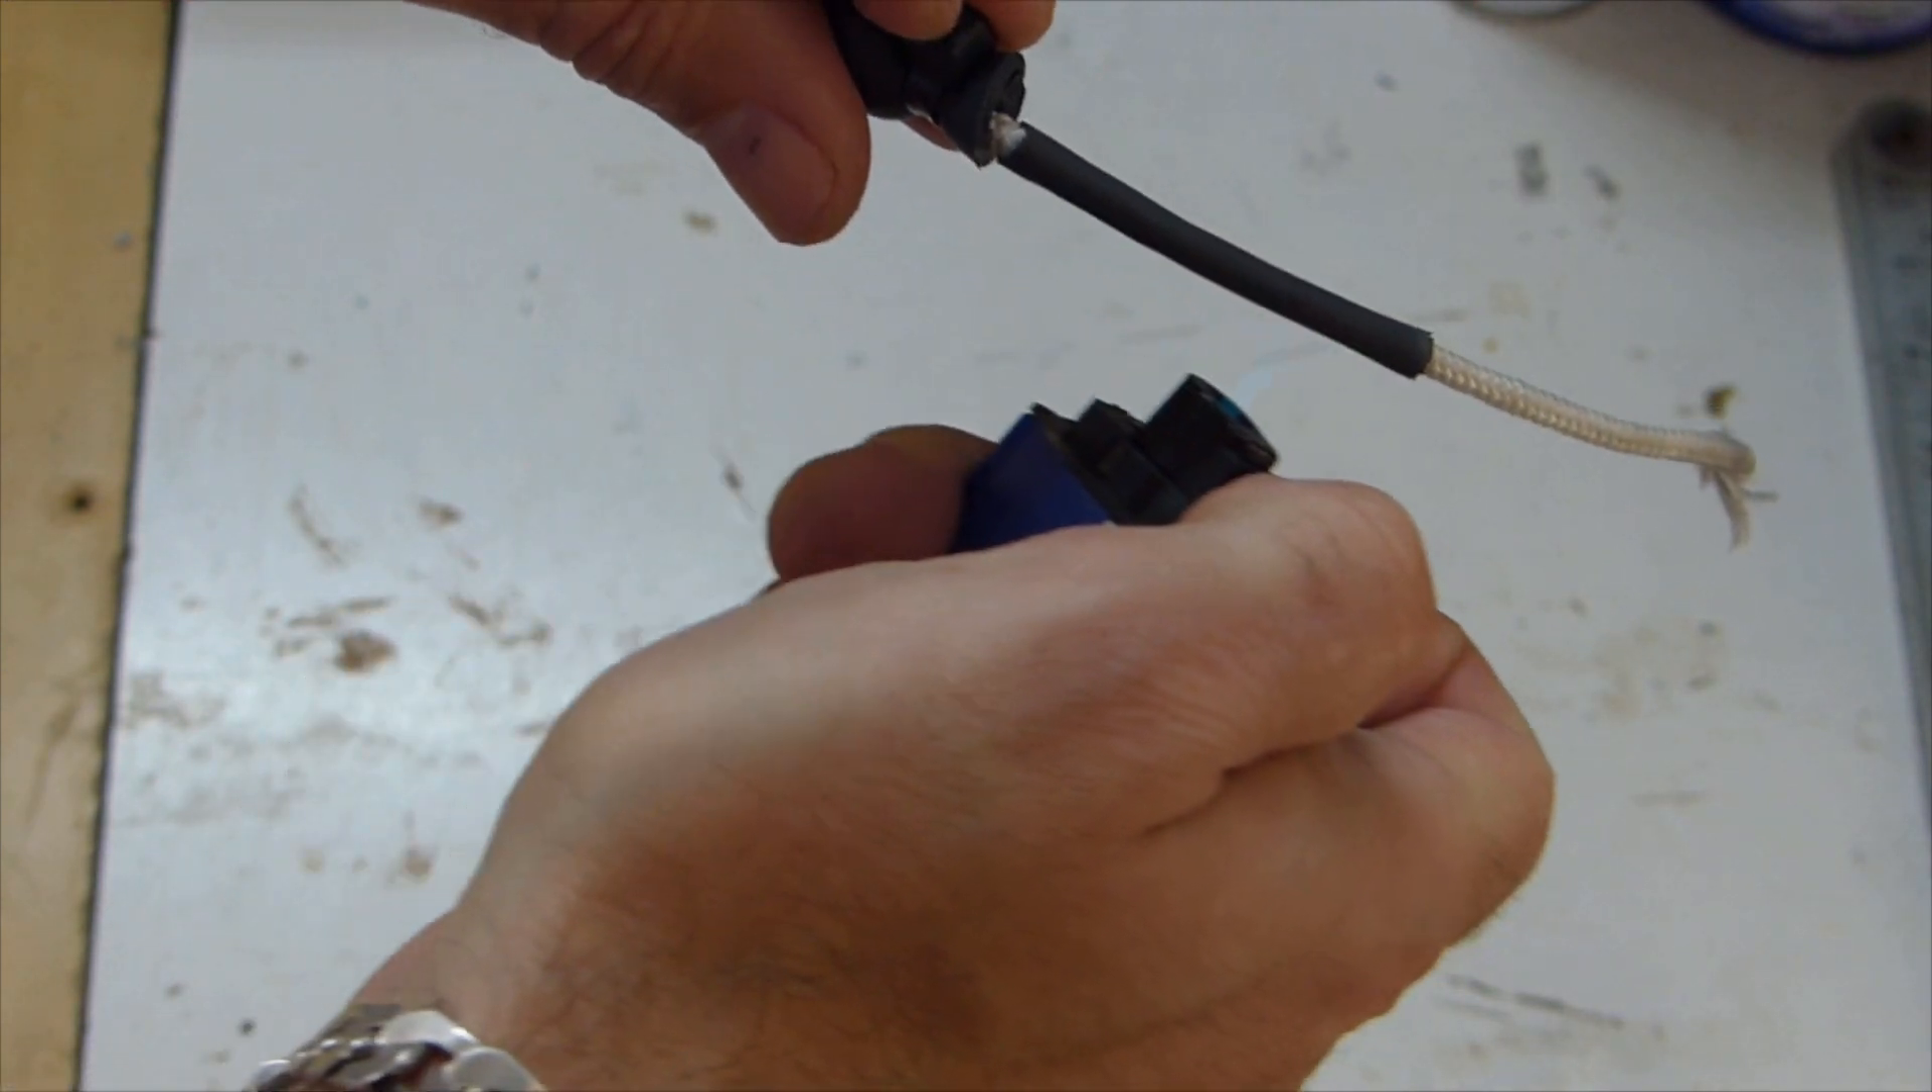On the 20cm rope that will be sliding inside the bow when loading and releasing repetitively, I put a piece of 5cm heat shrink to protect the rope from wear and tear.